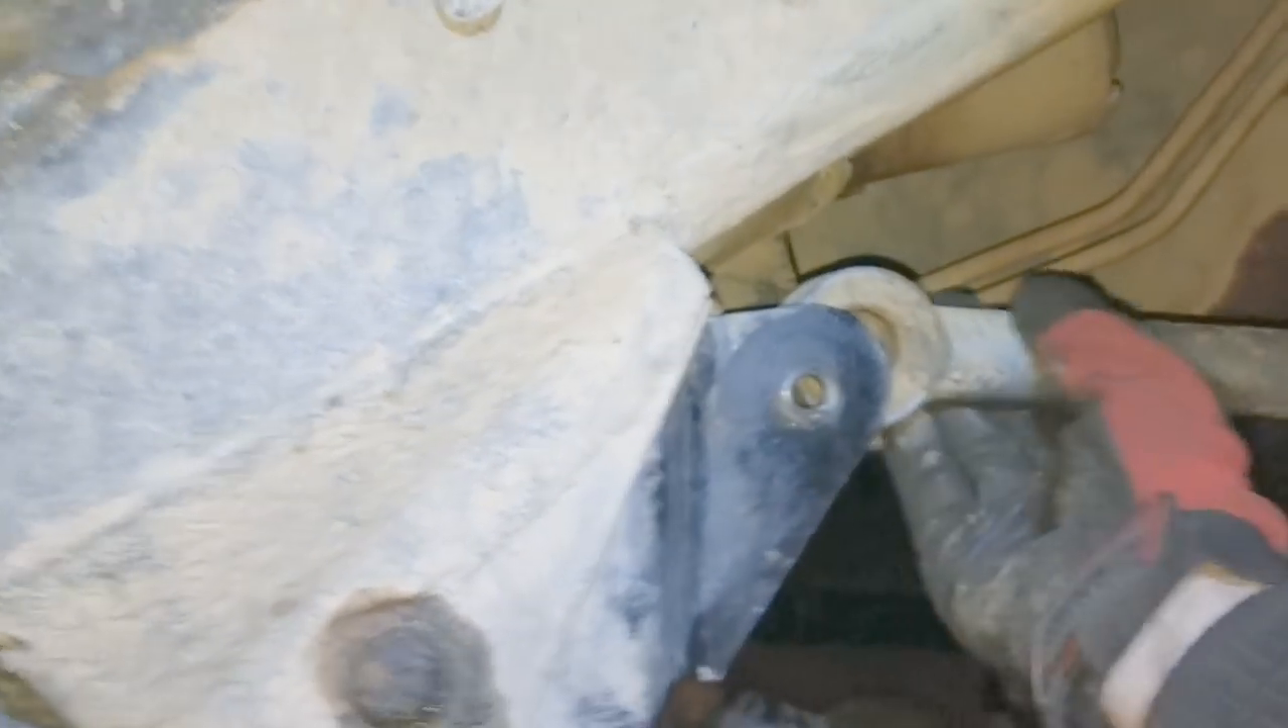You can see how far off the hole is.